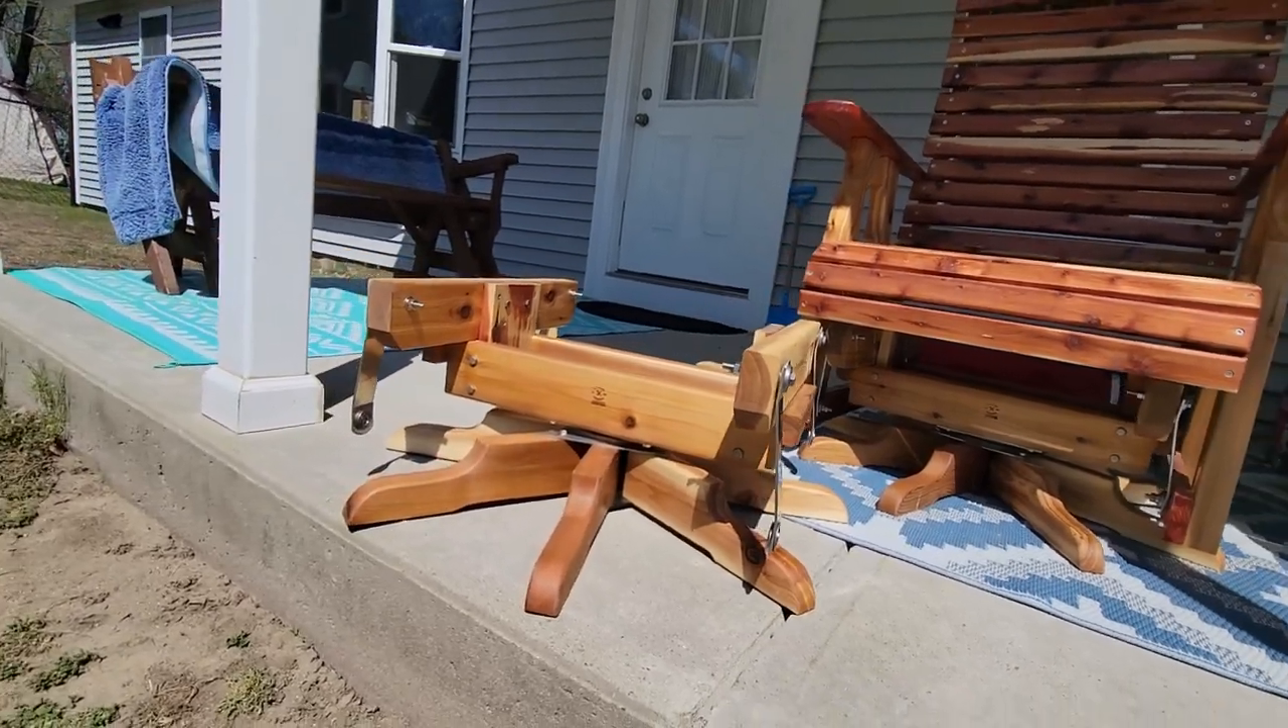I have the glider hardware on, and I'm getting ready to mount the second chair to this base.